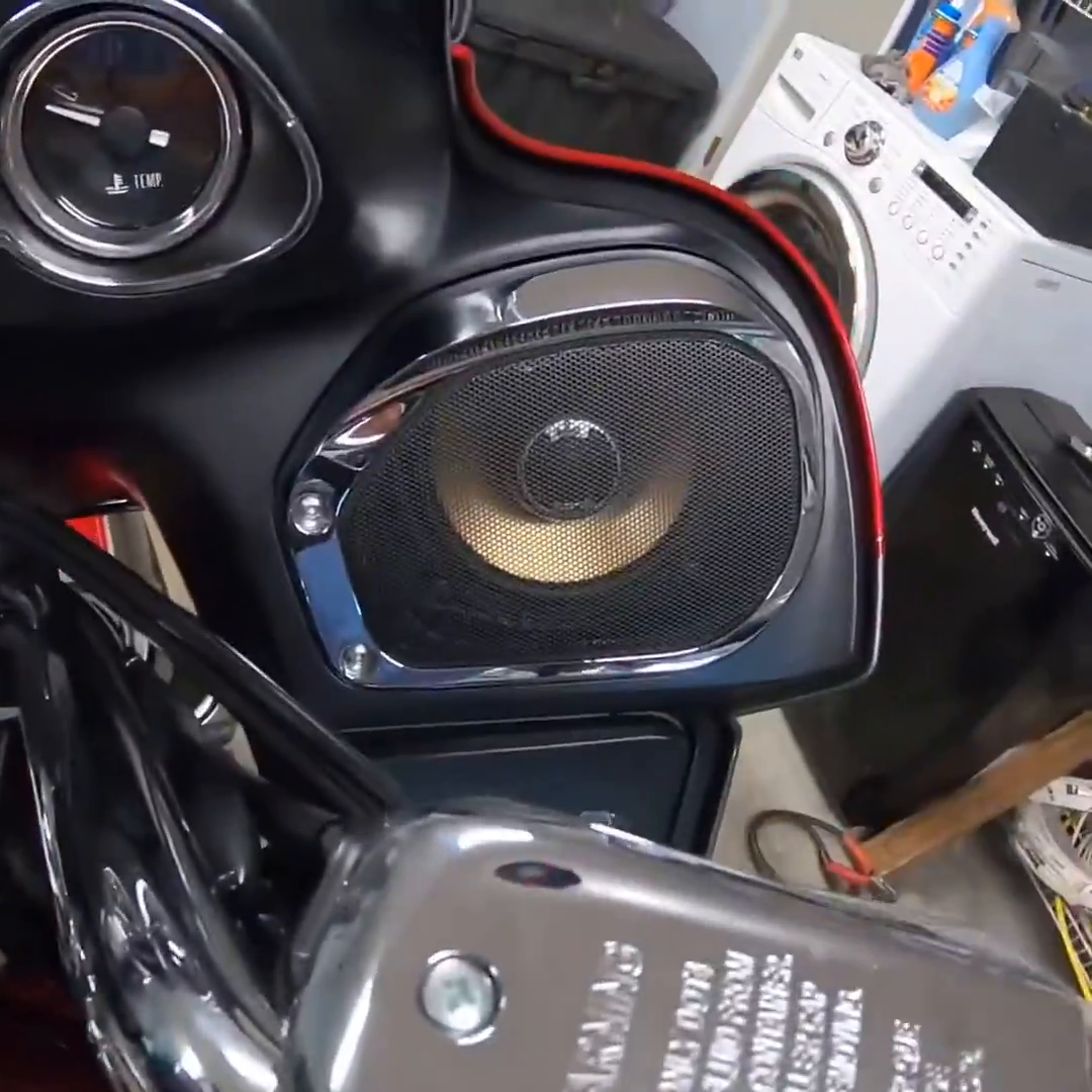Okay, speakers are in. Rotated the tweeter so they're facing the right direction.